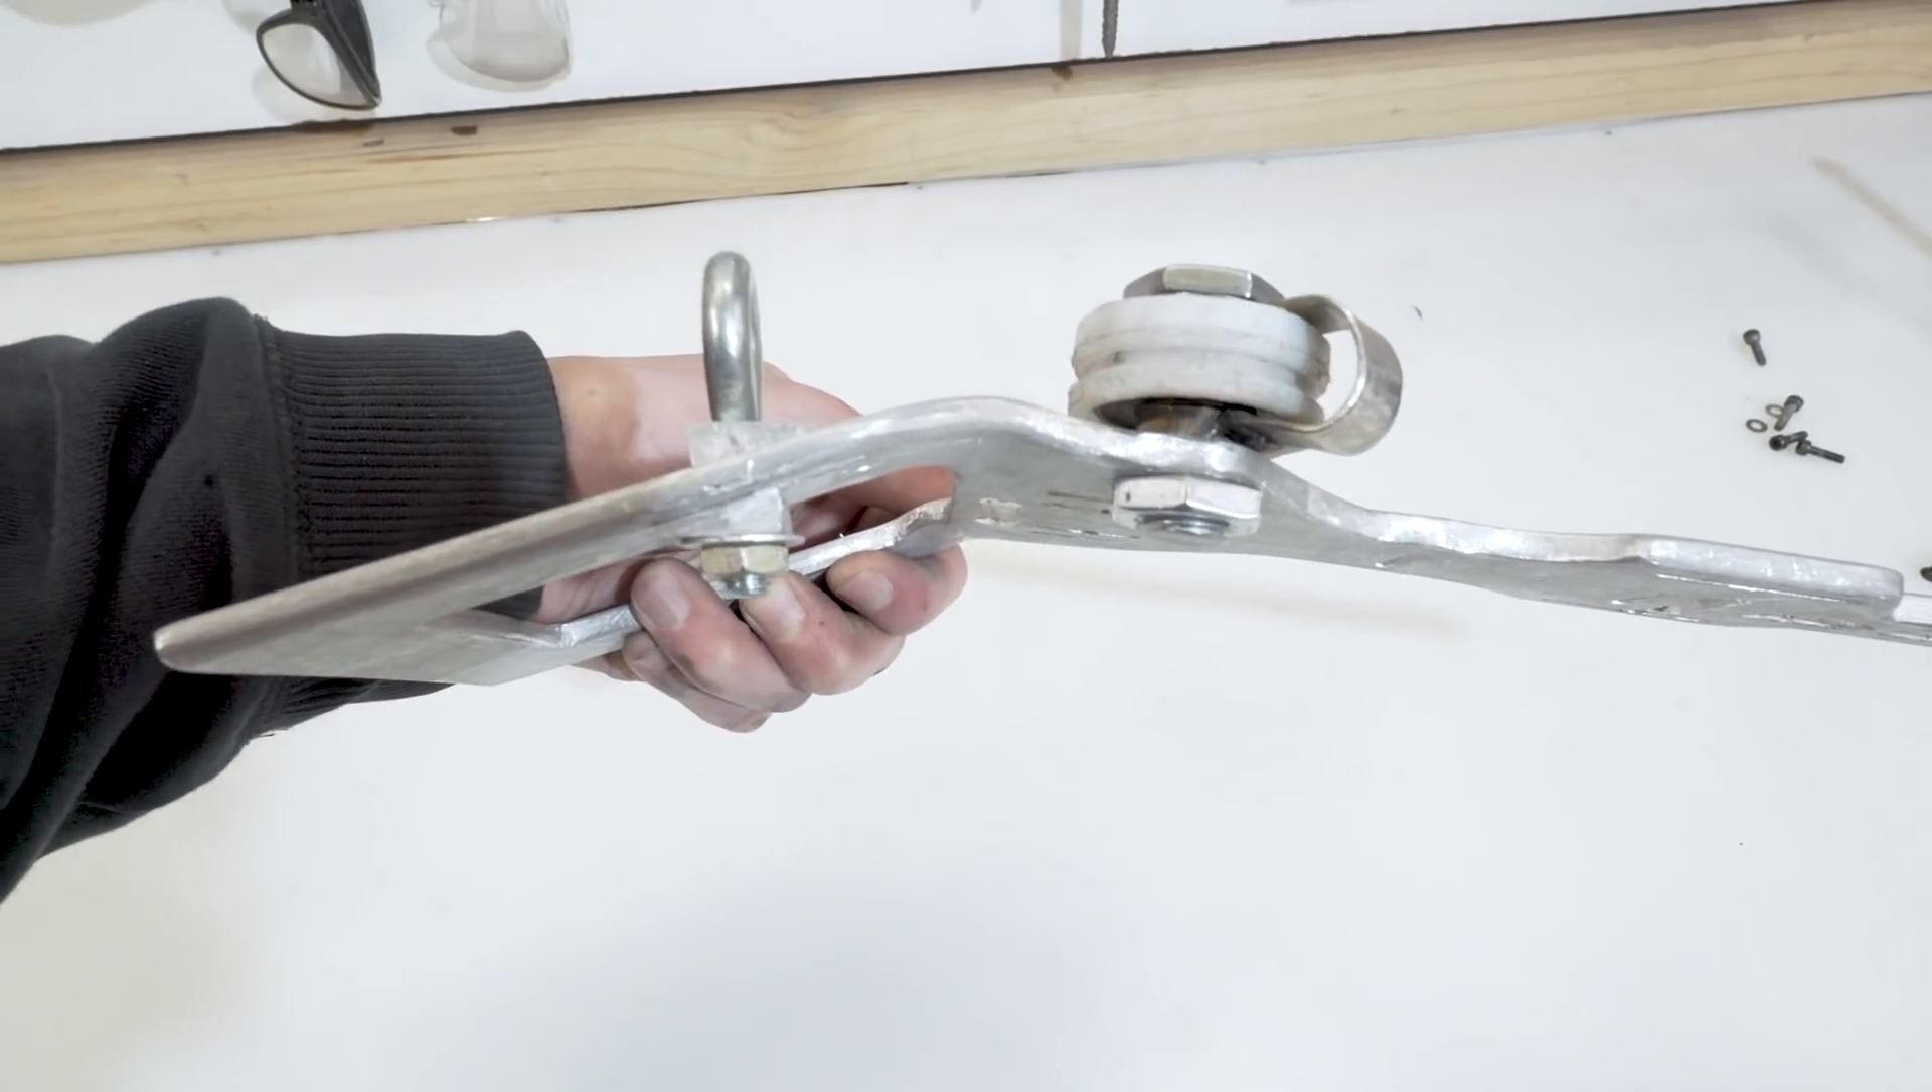So I just installed this eyelet here to guide the string as it goes through the pulley.